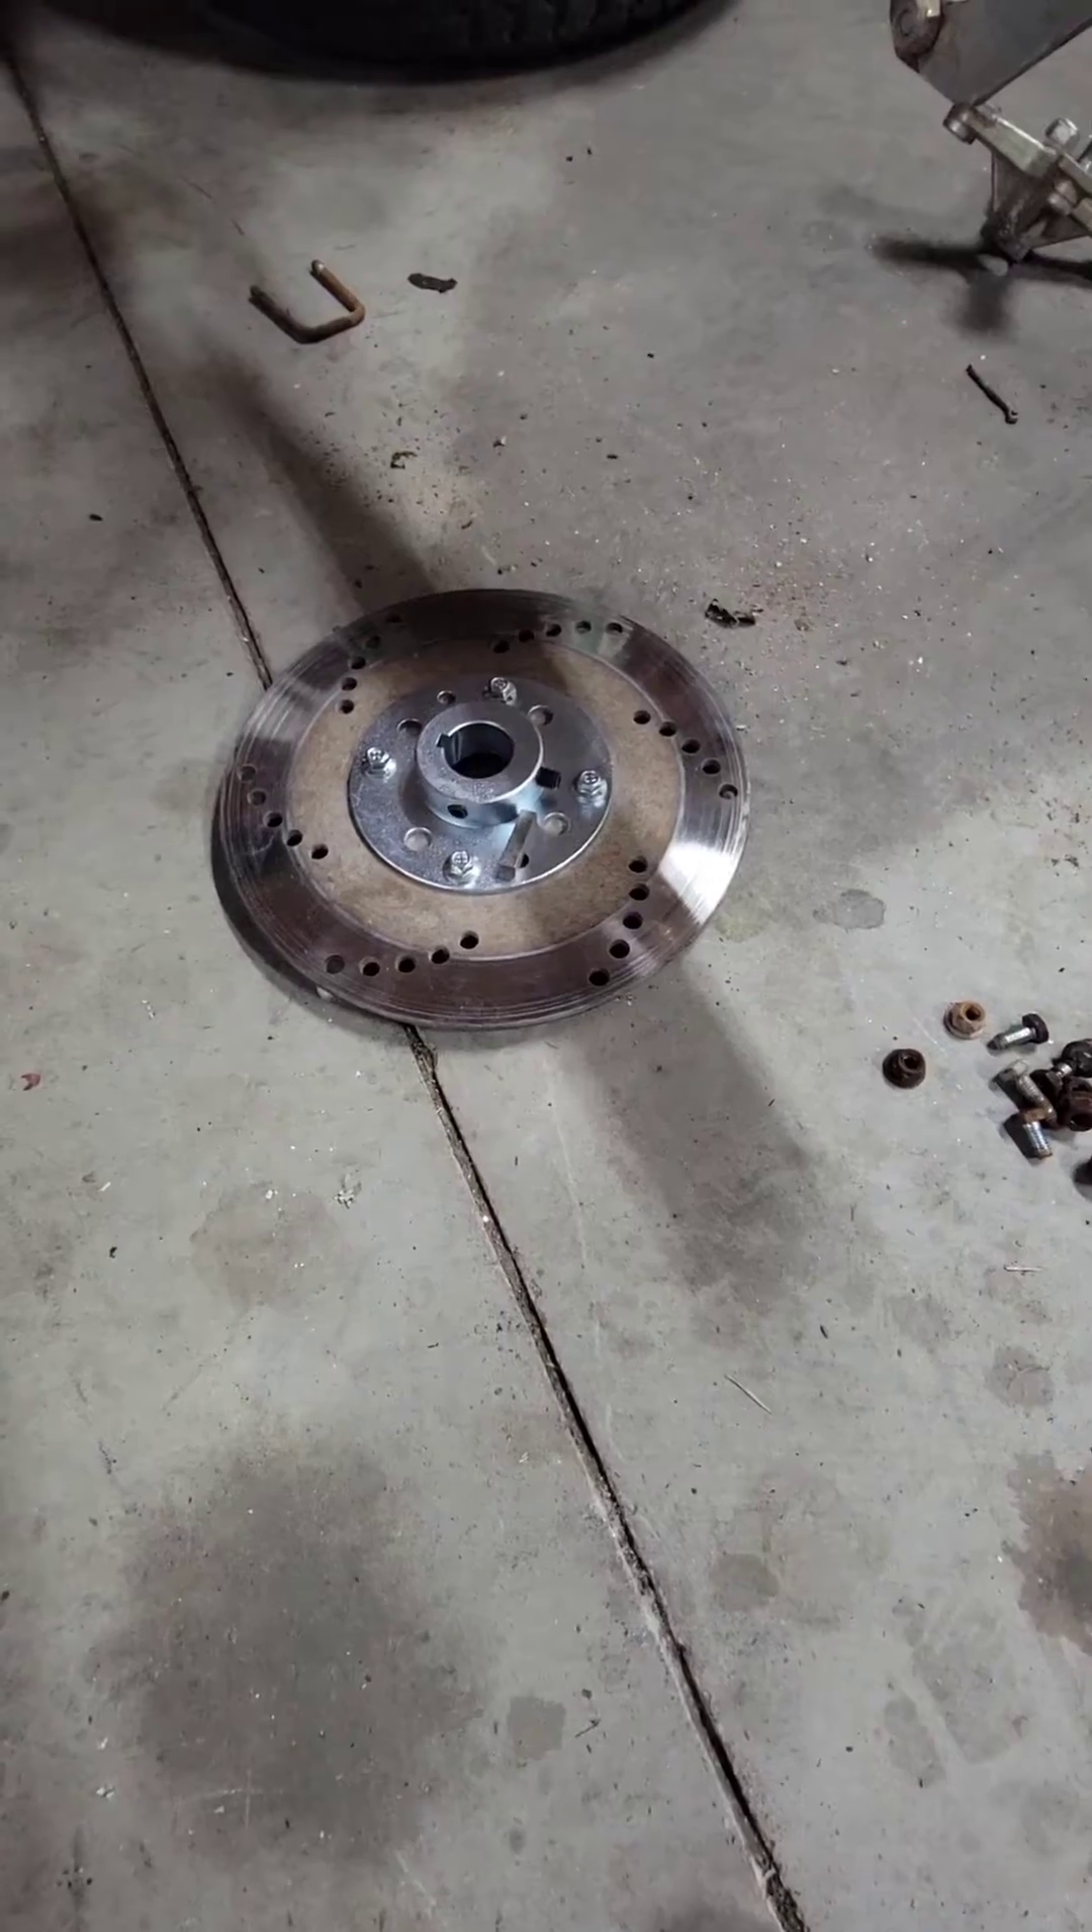I'm doing a 1-inch axle conversion on this, so I was able to get the brake rotor off because I want to use the same brake rotor on the 1-inch axle.